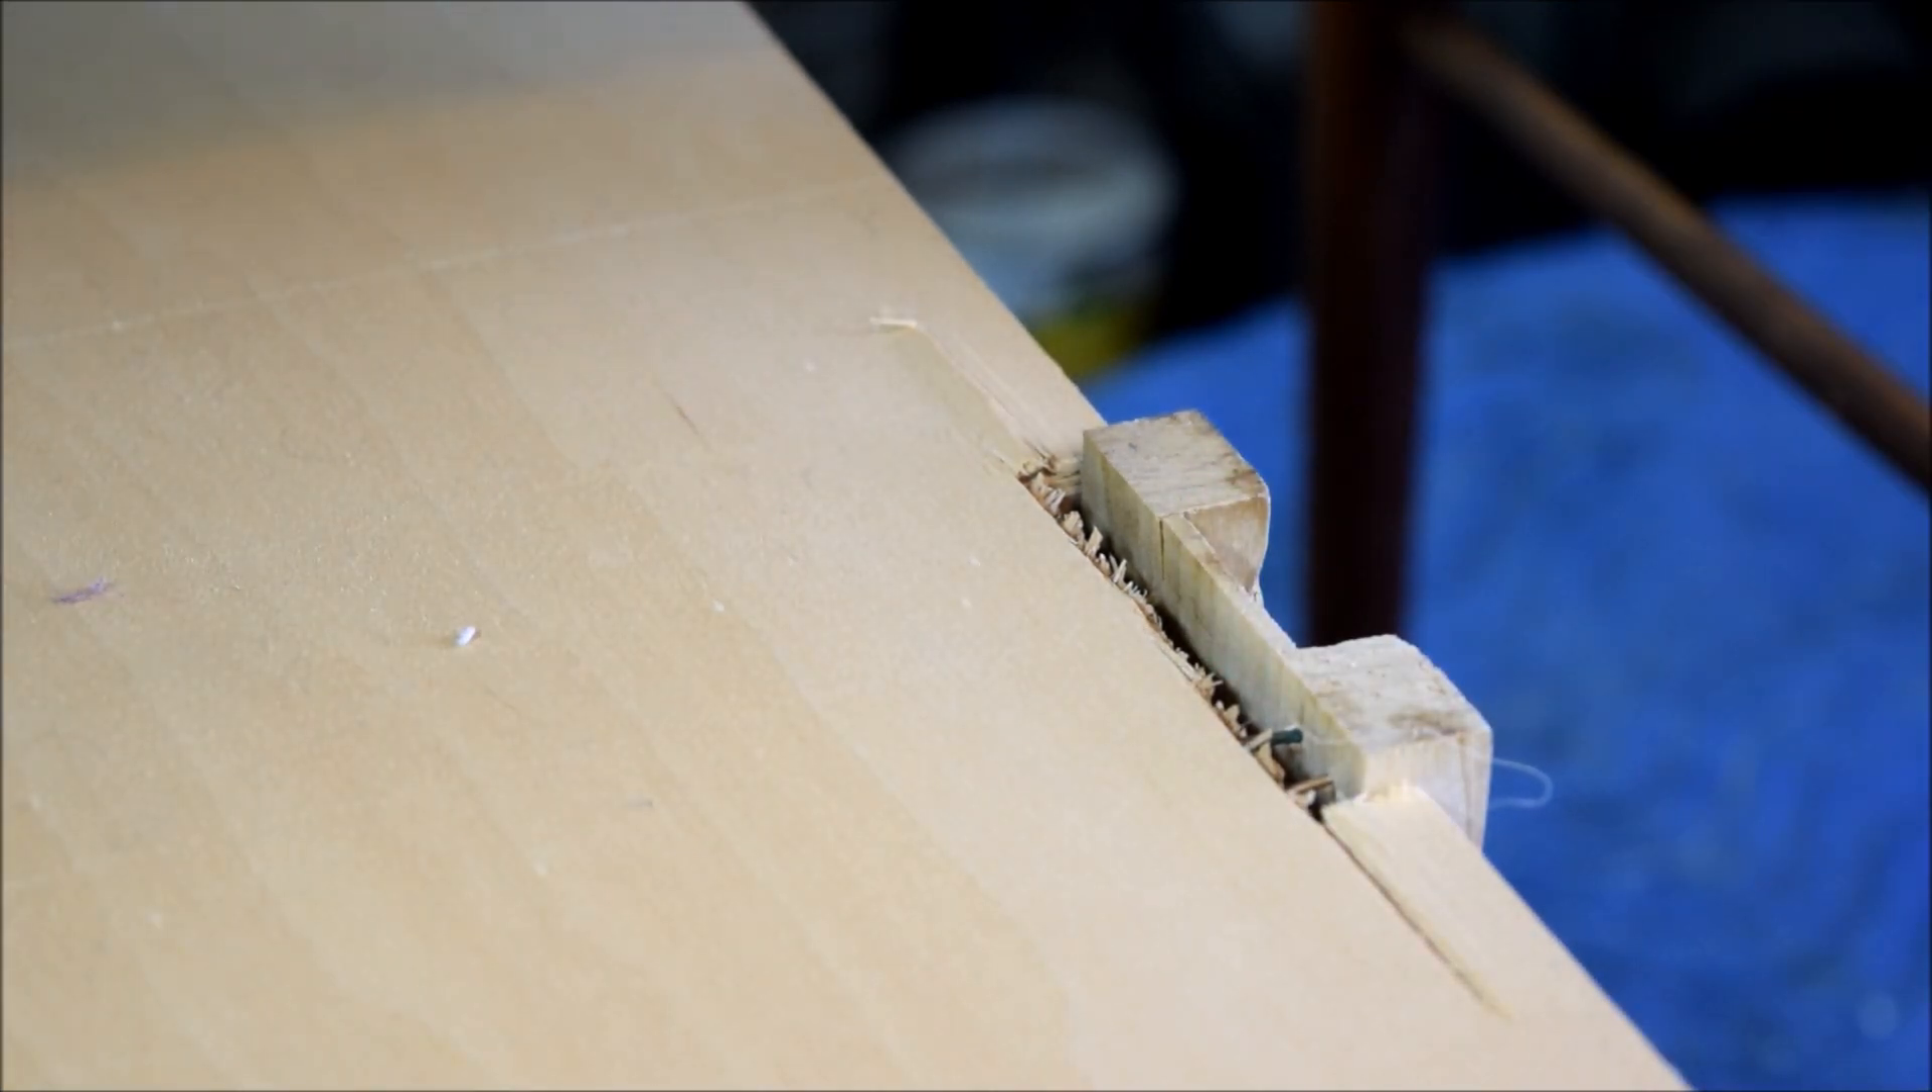Well, these drawer runners are just stapled in. And this one had pulled out and all it really needs is a little bit of glue down inside of here and we'll put it right back where it belongs.